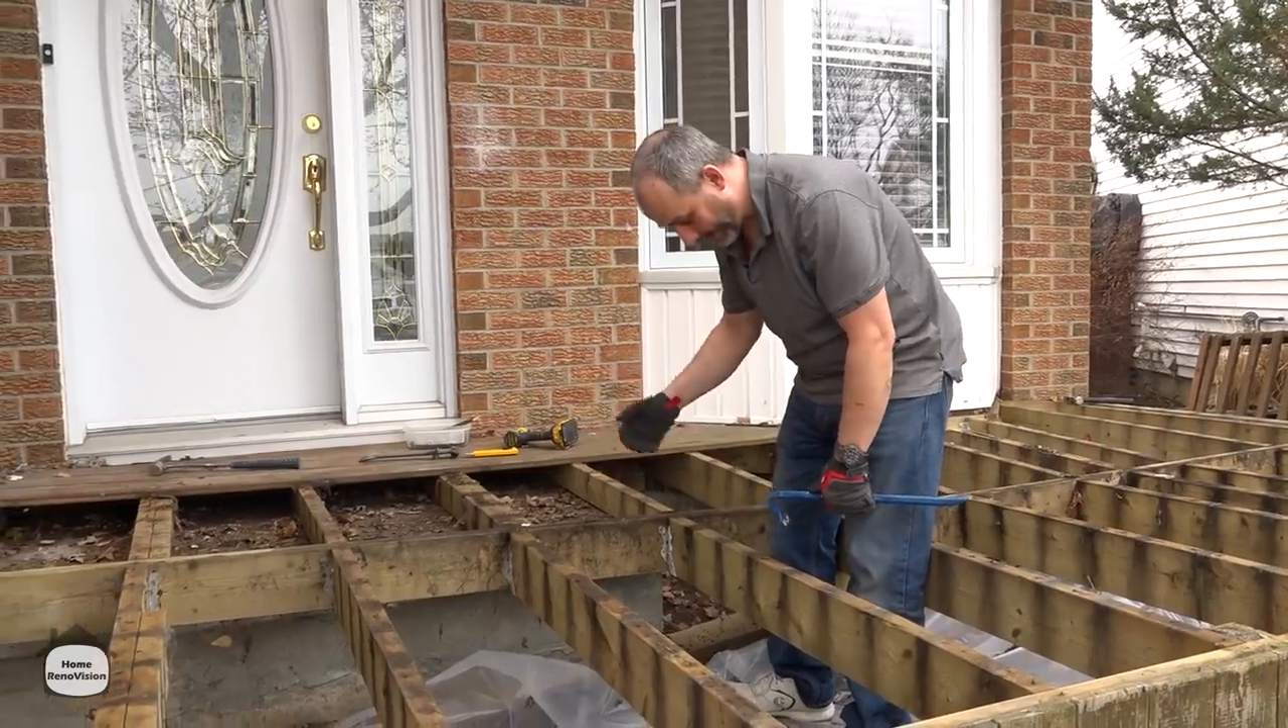We pulled off most of the deck boards here.